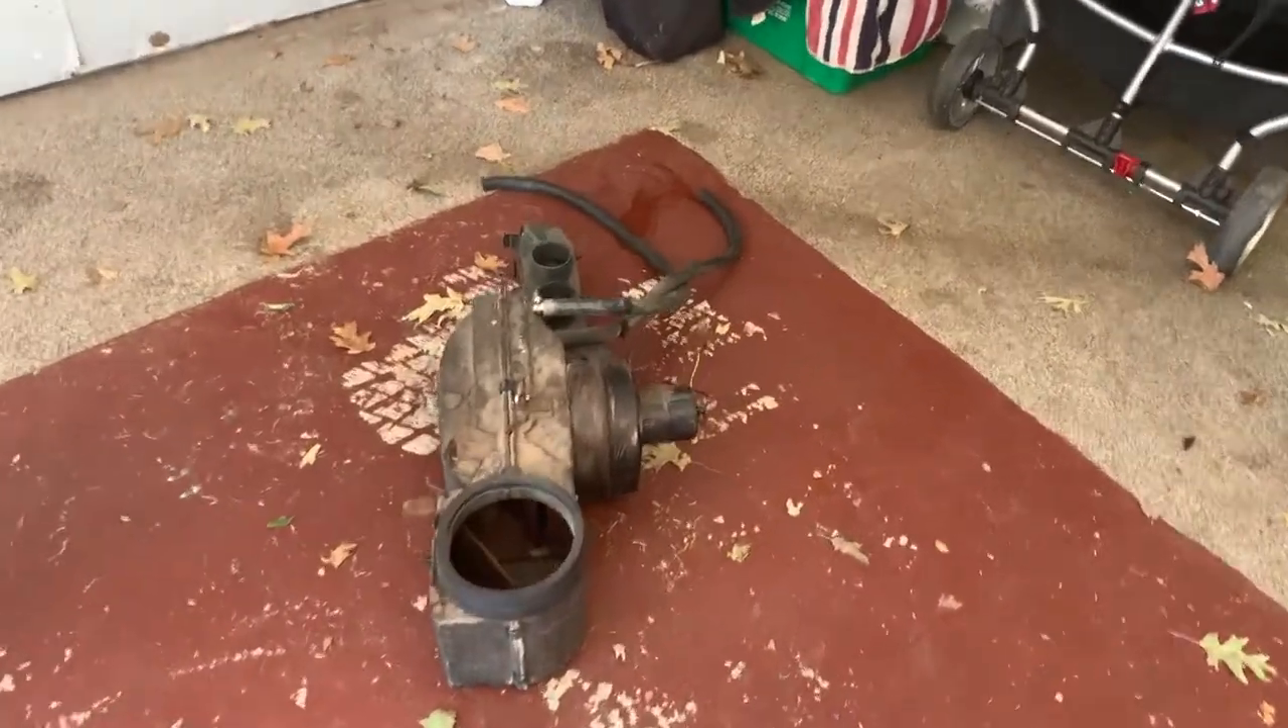It's just two bolts, and then I've got the original heater assembly right here pulled out.